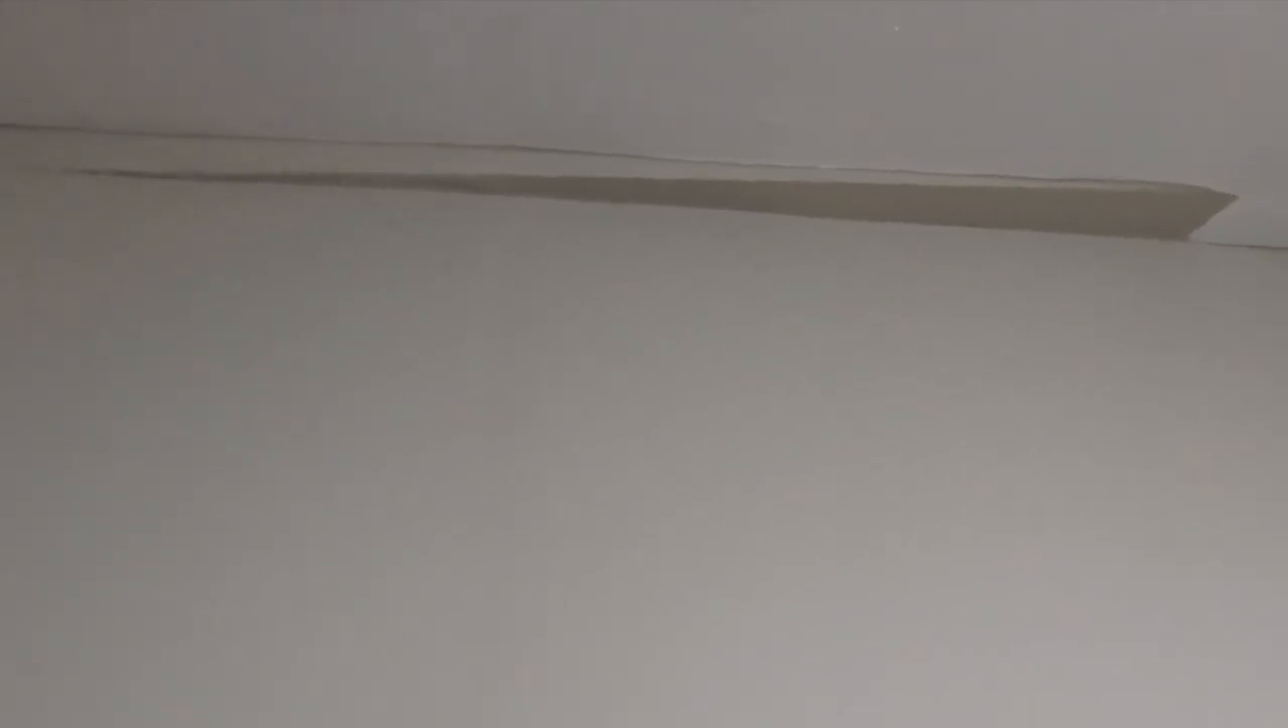Like you can even see like the ceiling like didn't match up.